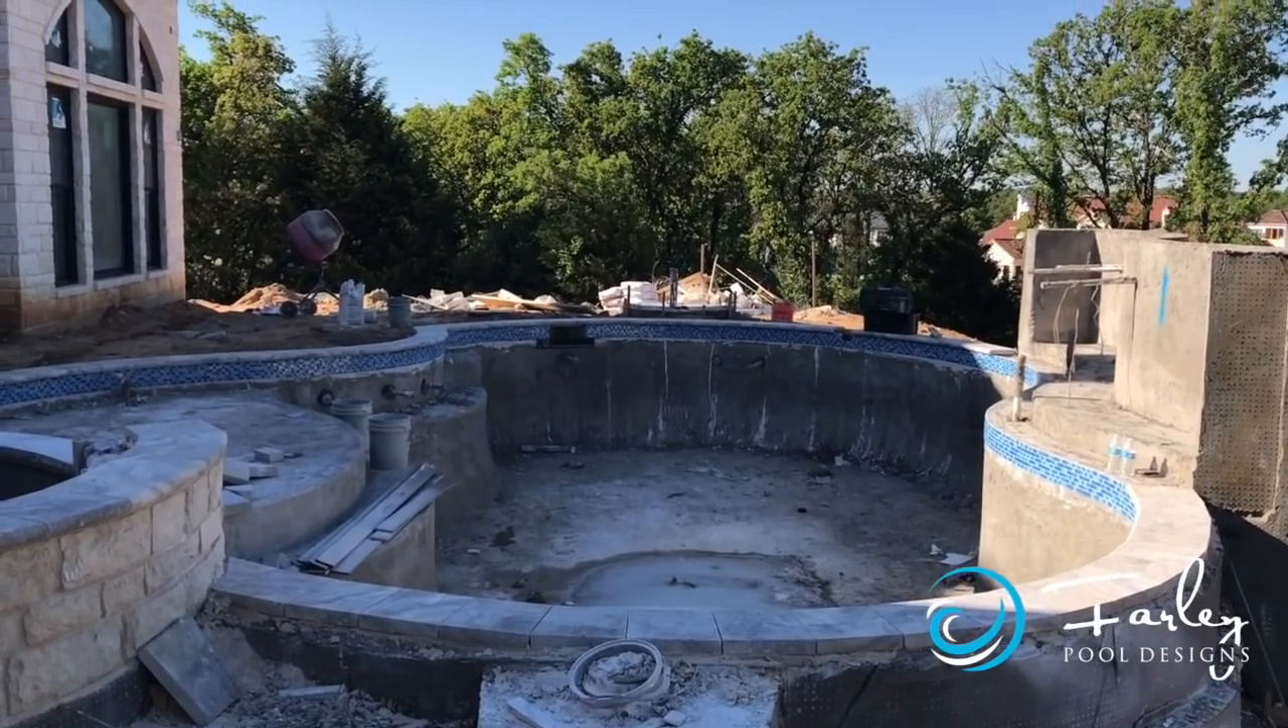The coping is almost all on.